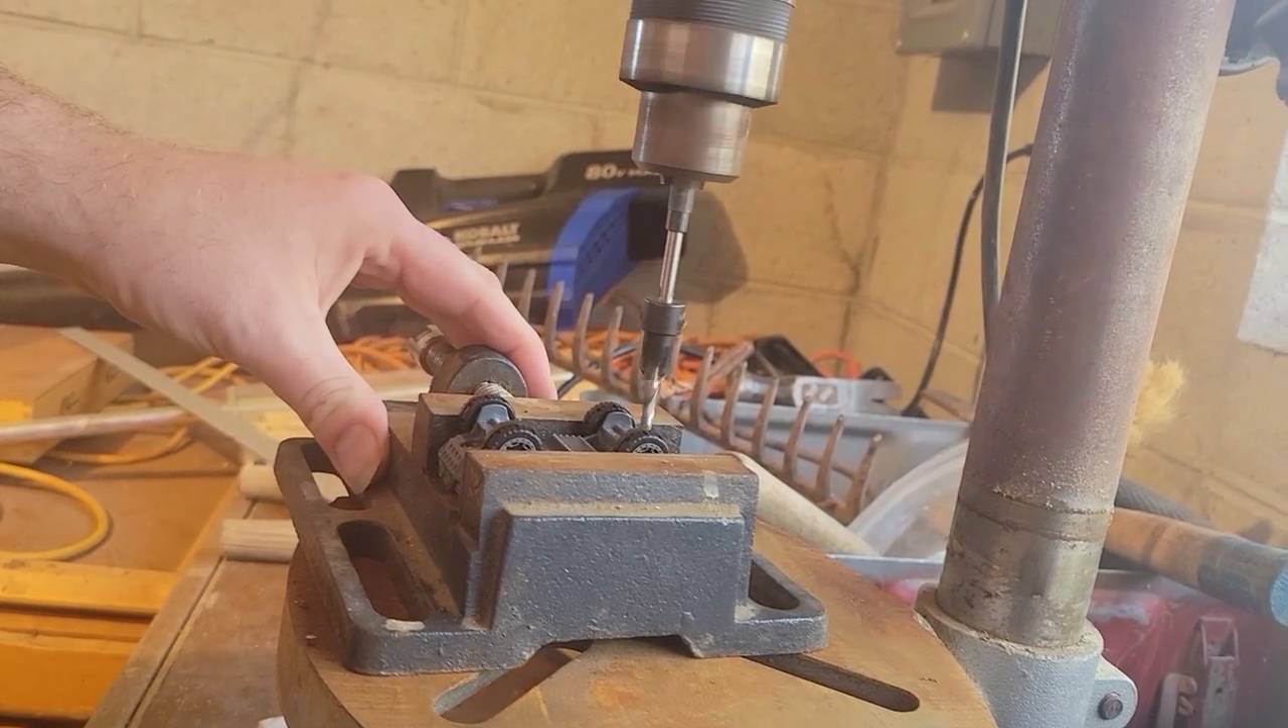All right, we've got the bit installed and we've got the little truck inside the vise.